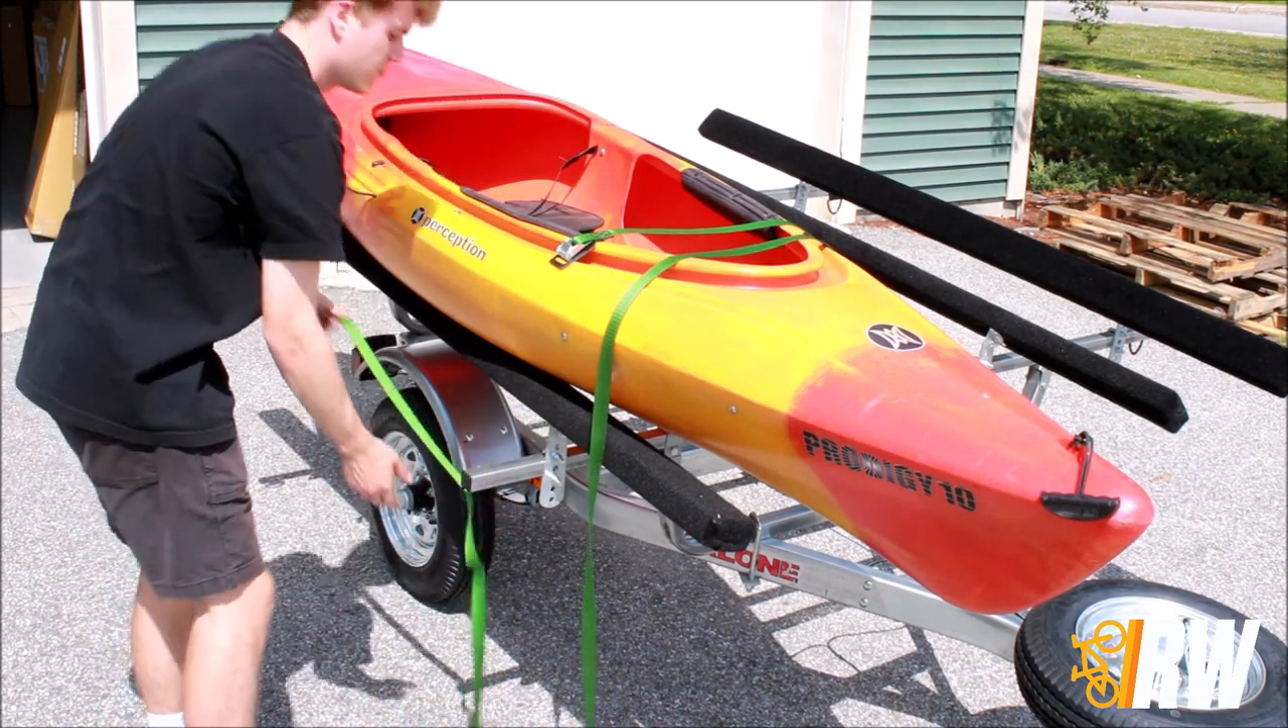The kayak bunk kit has been installed on your Malone trailer.